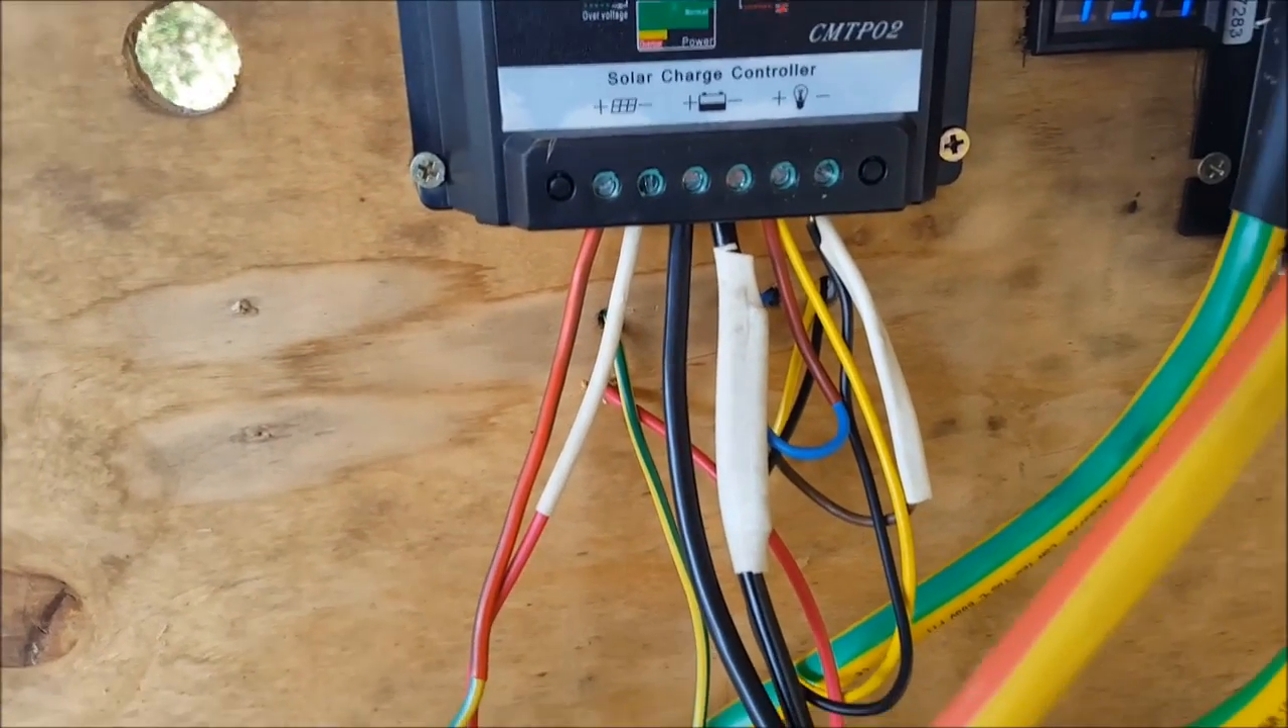I've put white heat shrink on so I know which is the negative.